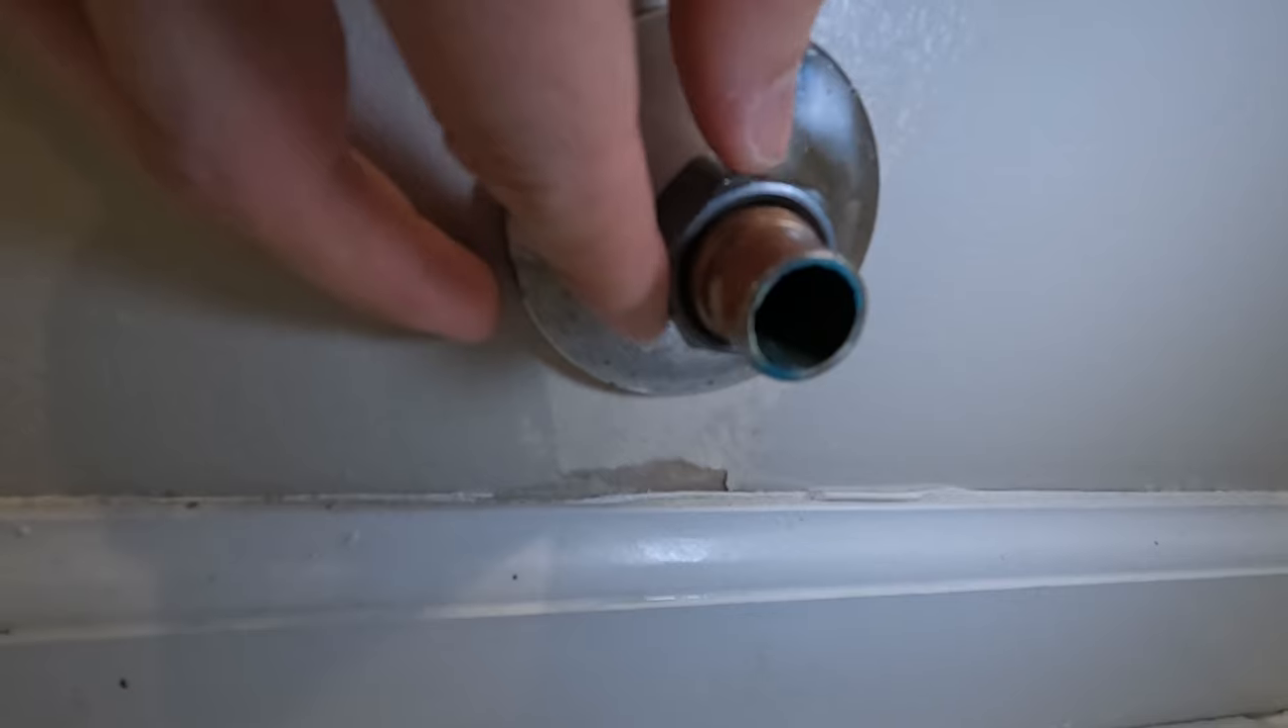After removing the valve, only the compression ring and nut remain on the water pipe.